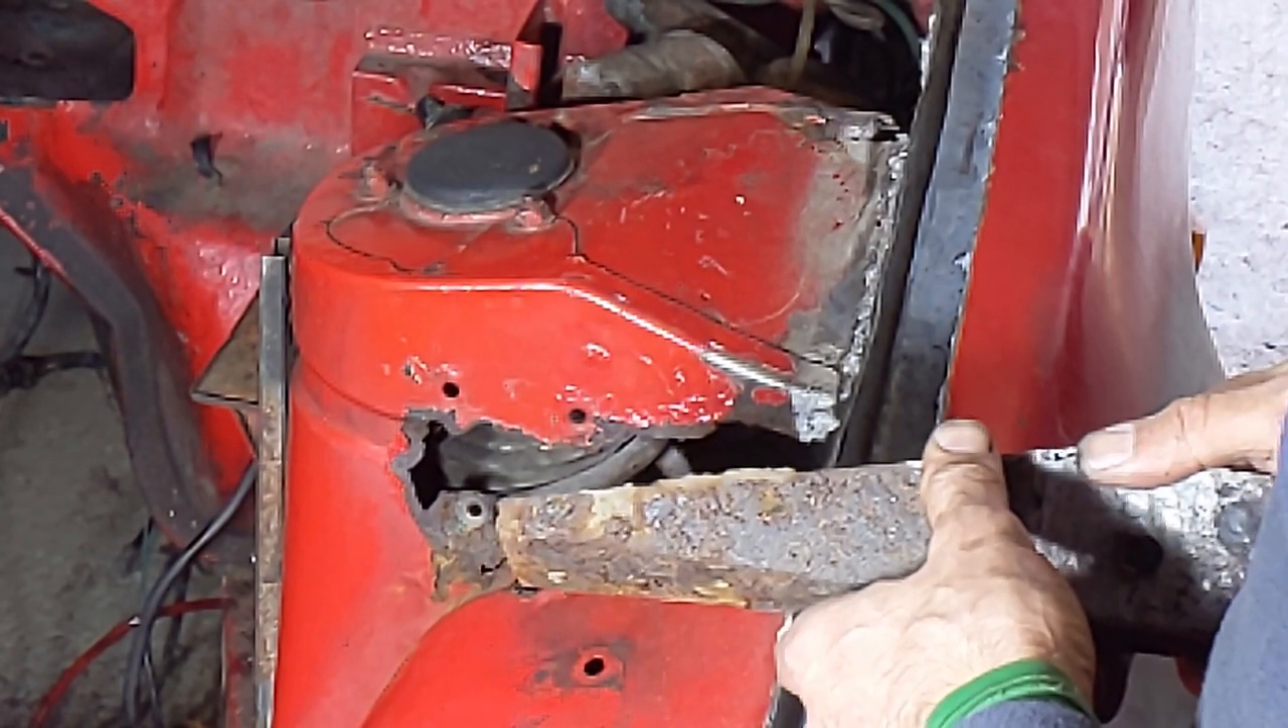I haven't welded this panel back in yet.